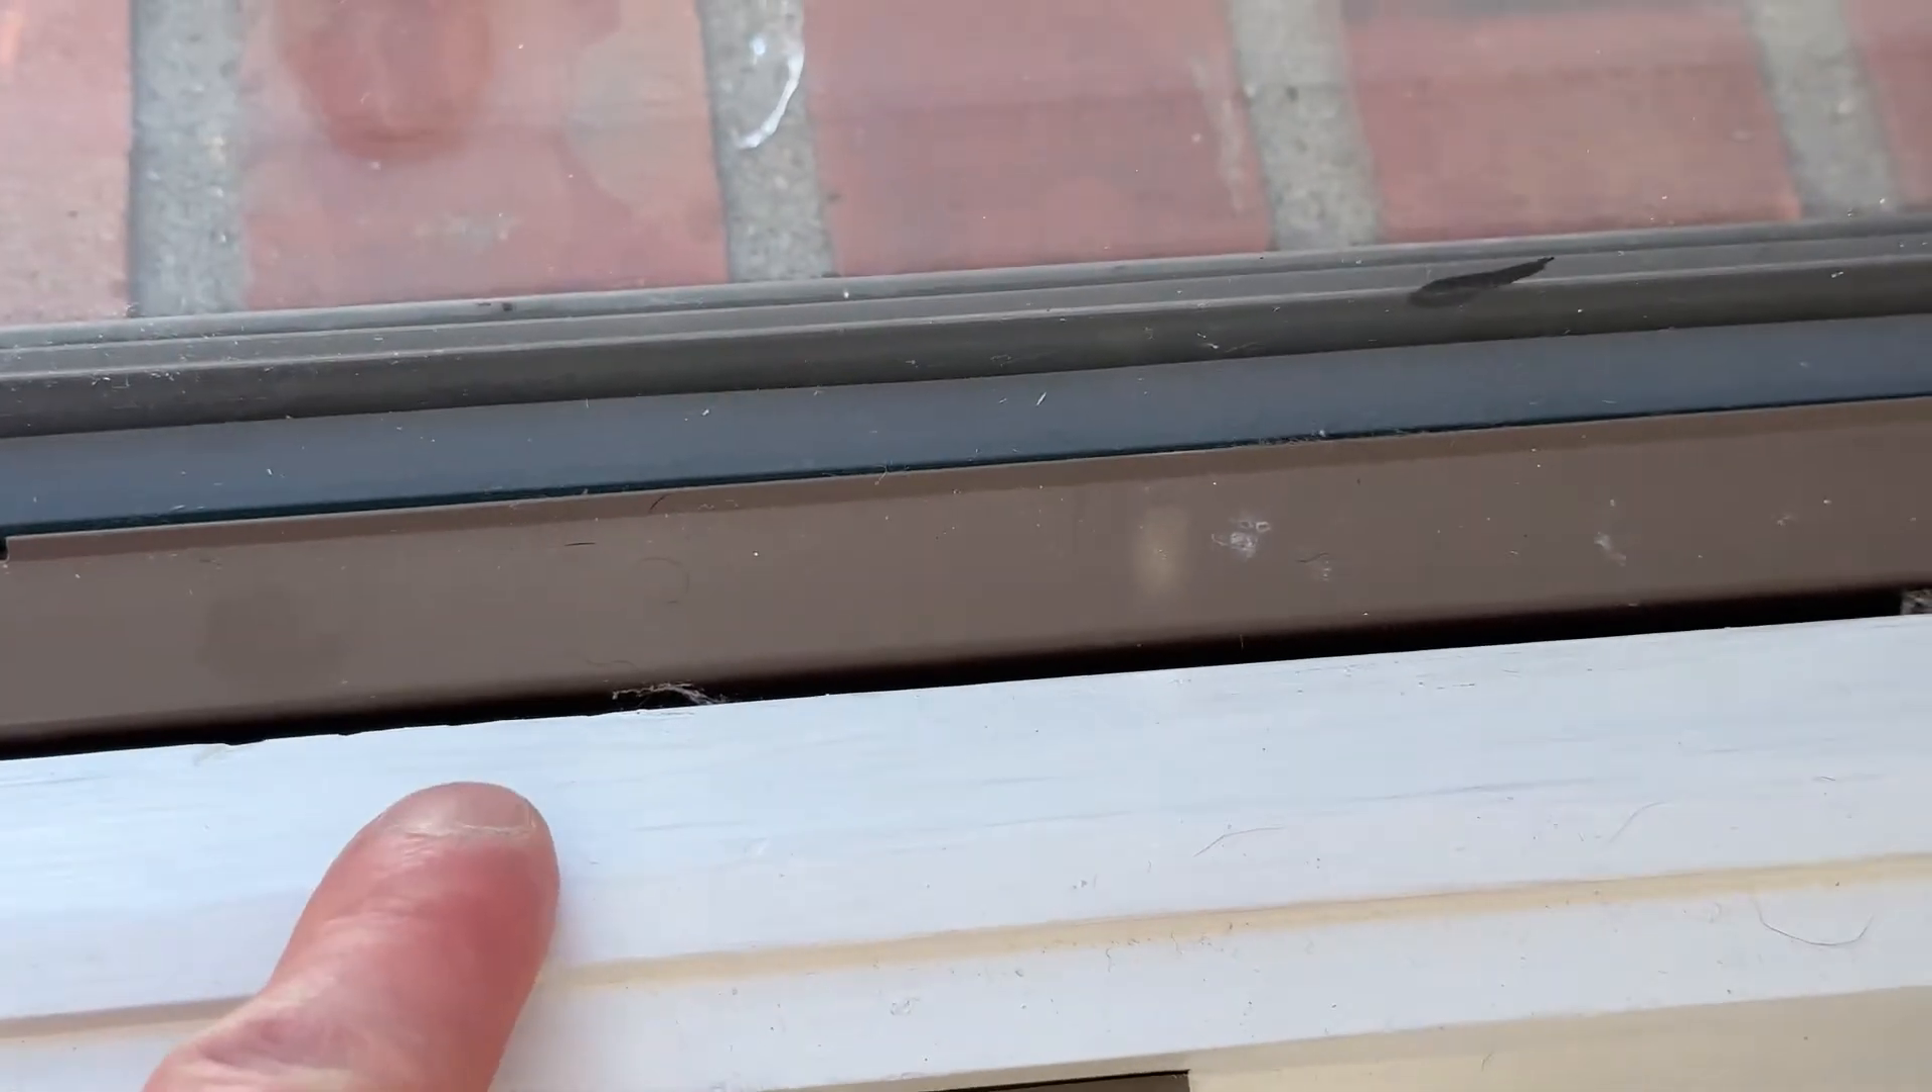You can see that gap right there between the window and the frame itself.